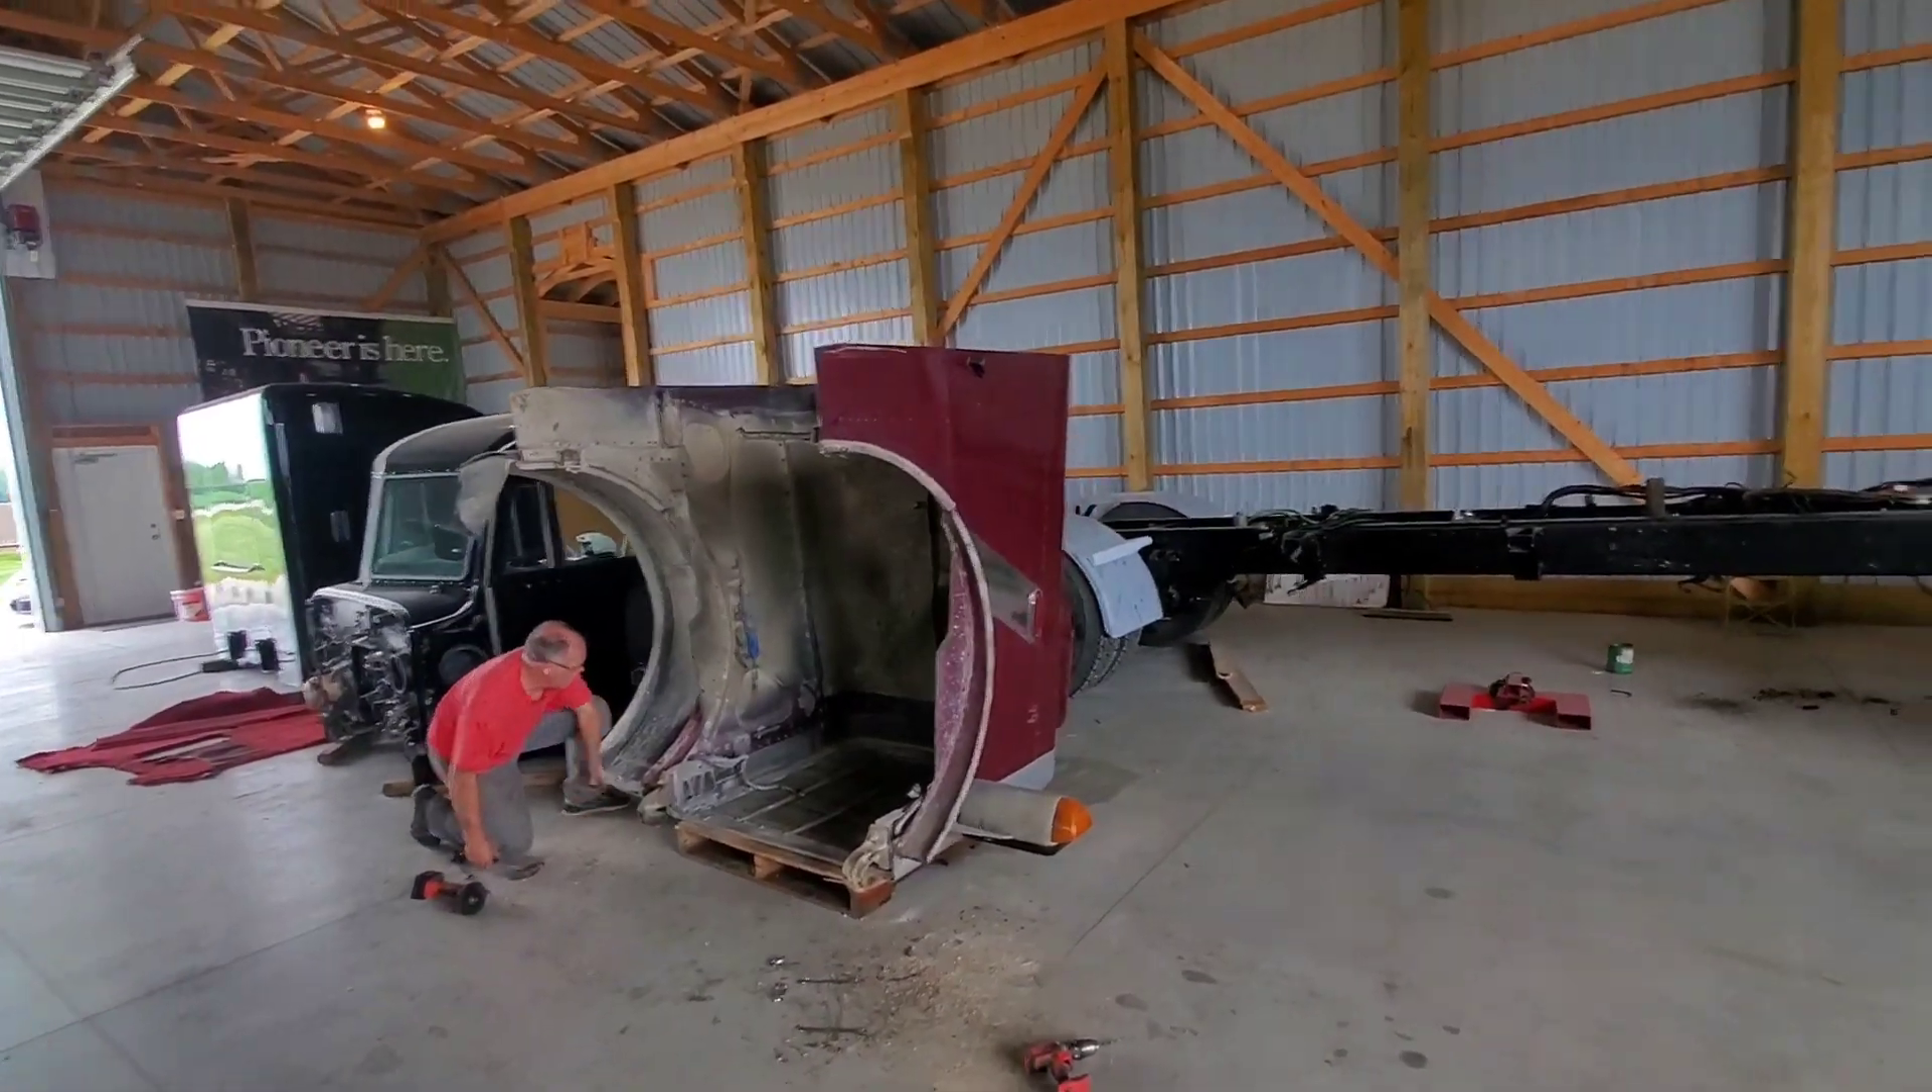We got a fender off we got the cab off.